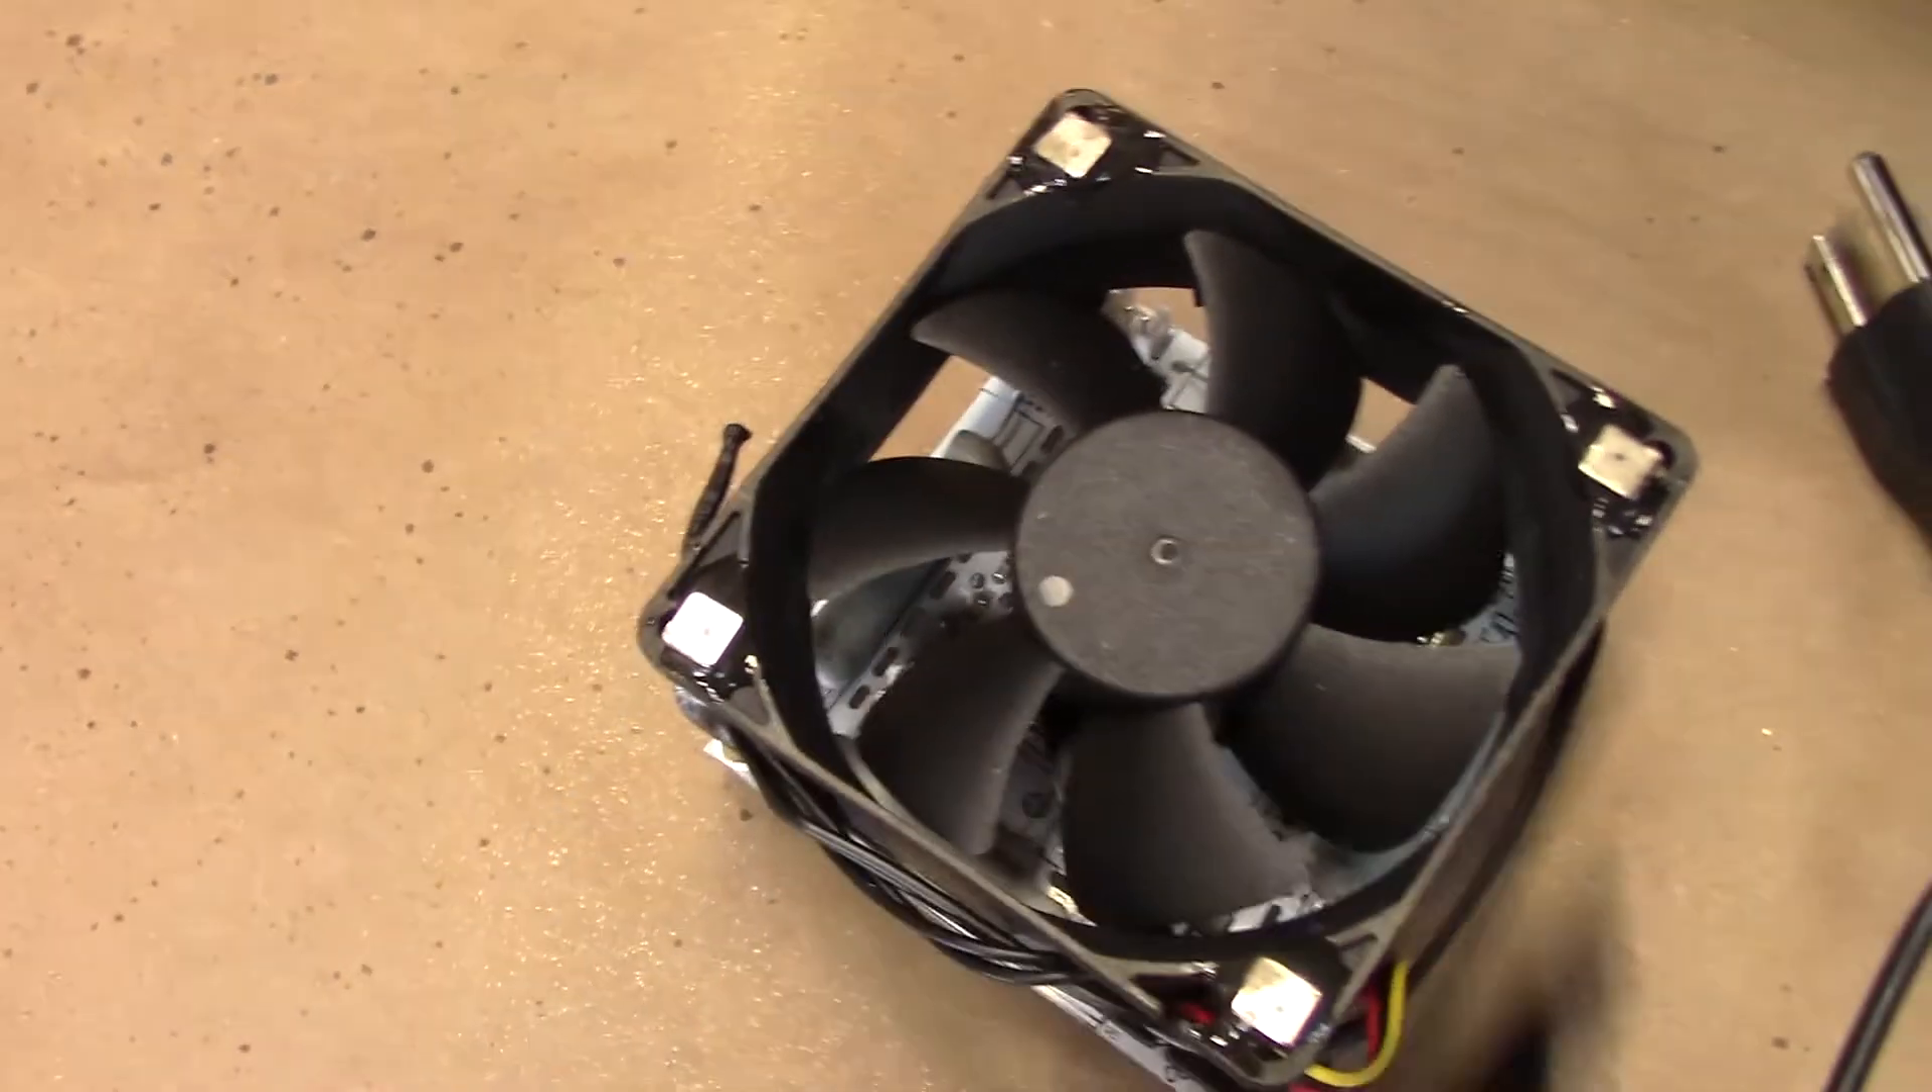Here you can see I already epoxied four of the magnets.